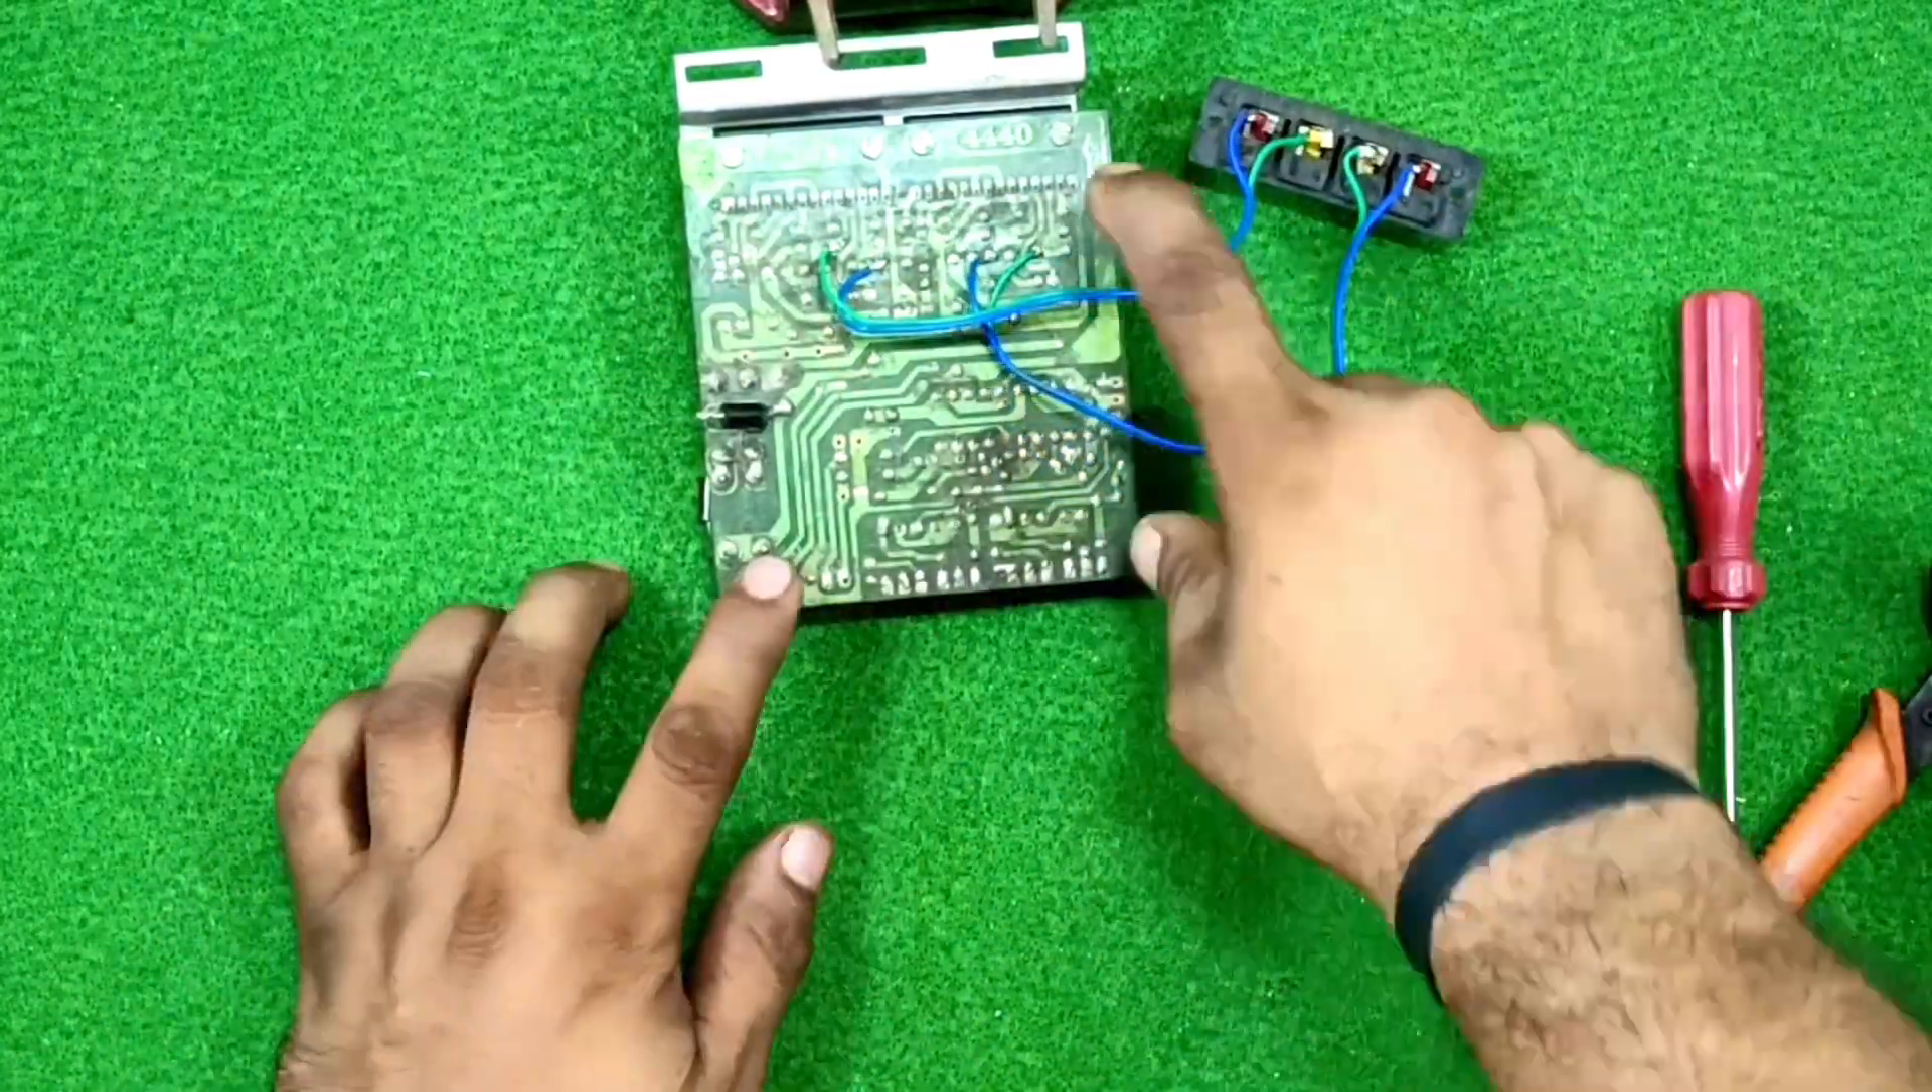तो इस तरह से speaker socket में wire को लगा दिया है।